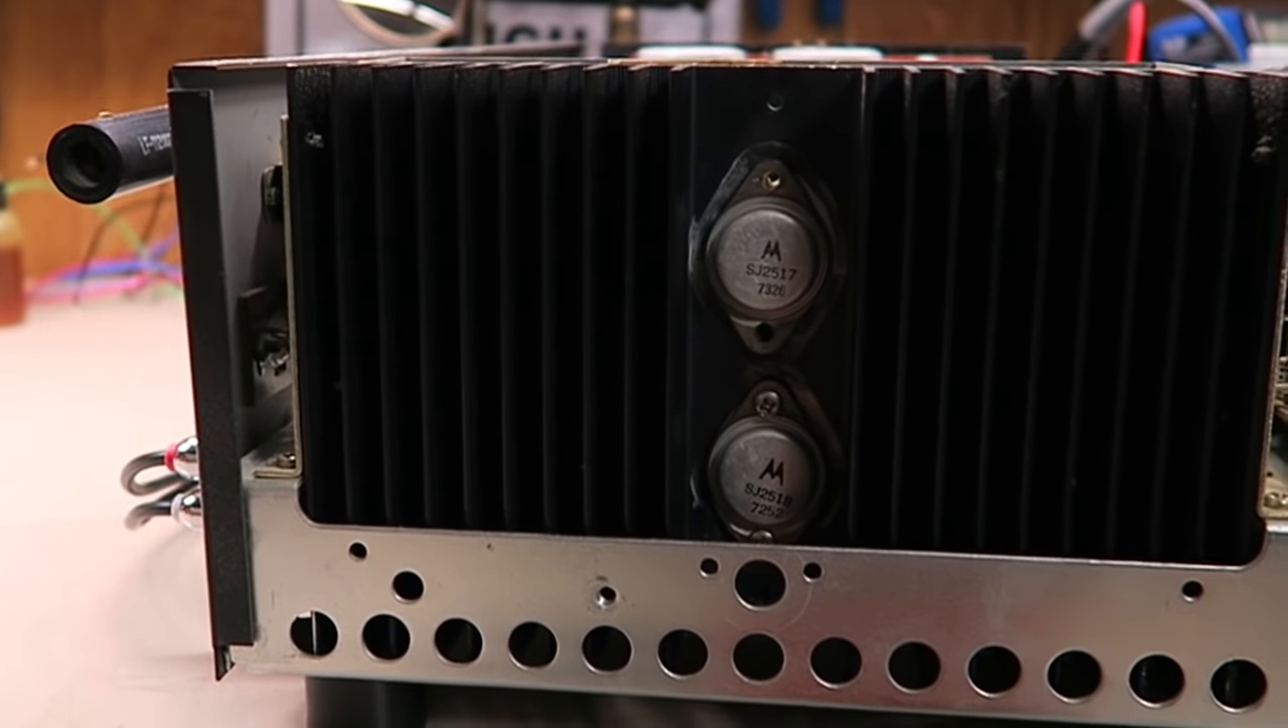We've got the uh the two power transistors here mounted to the heat sink.